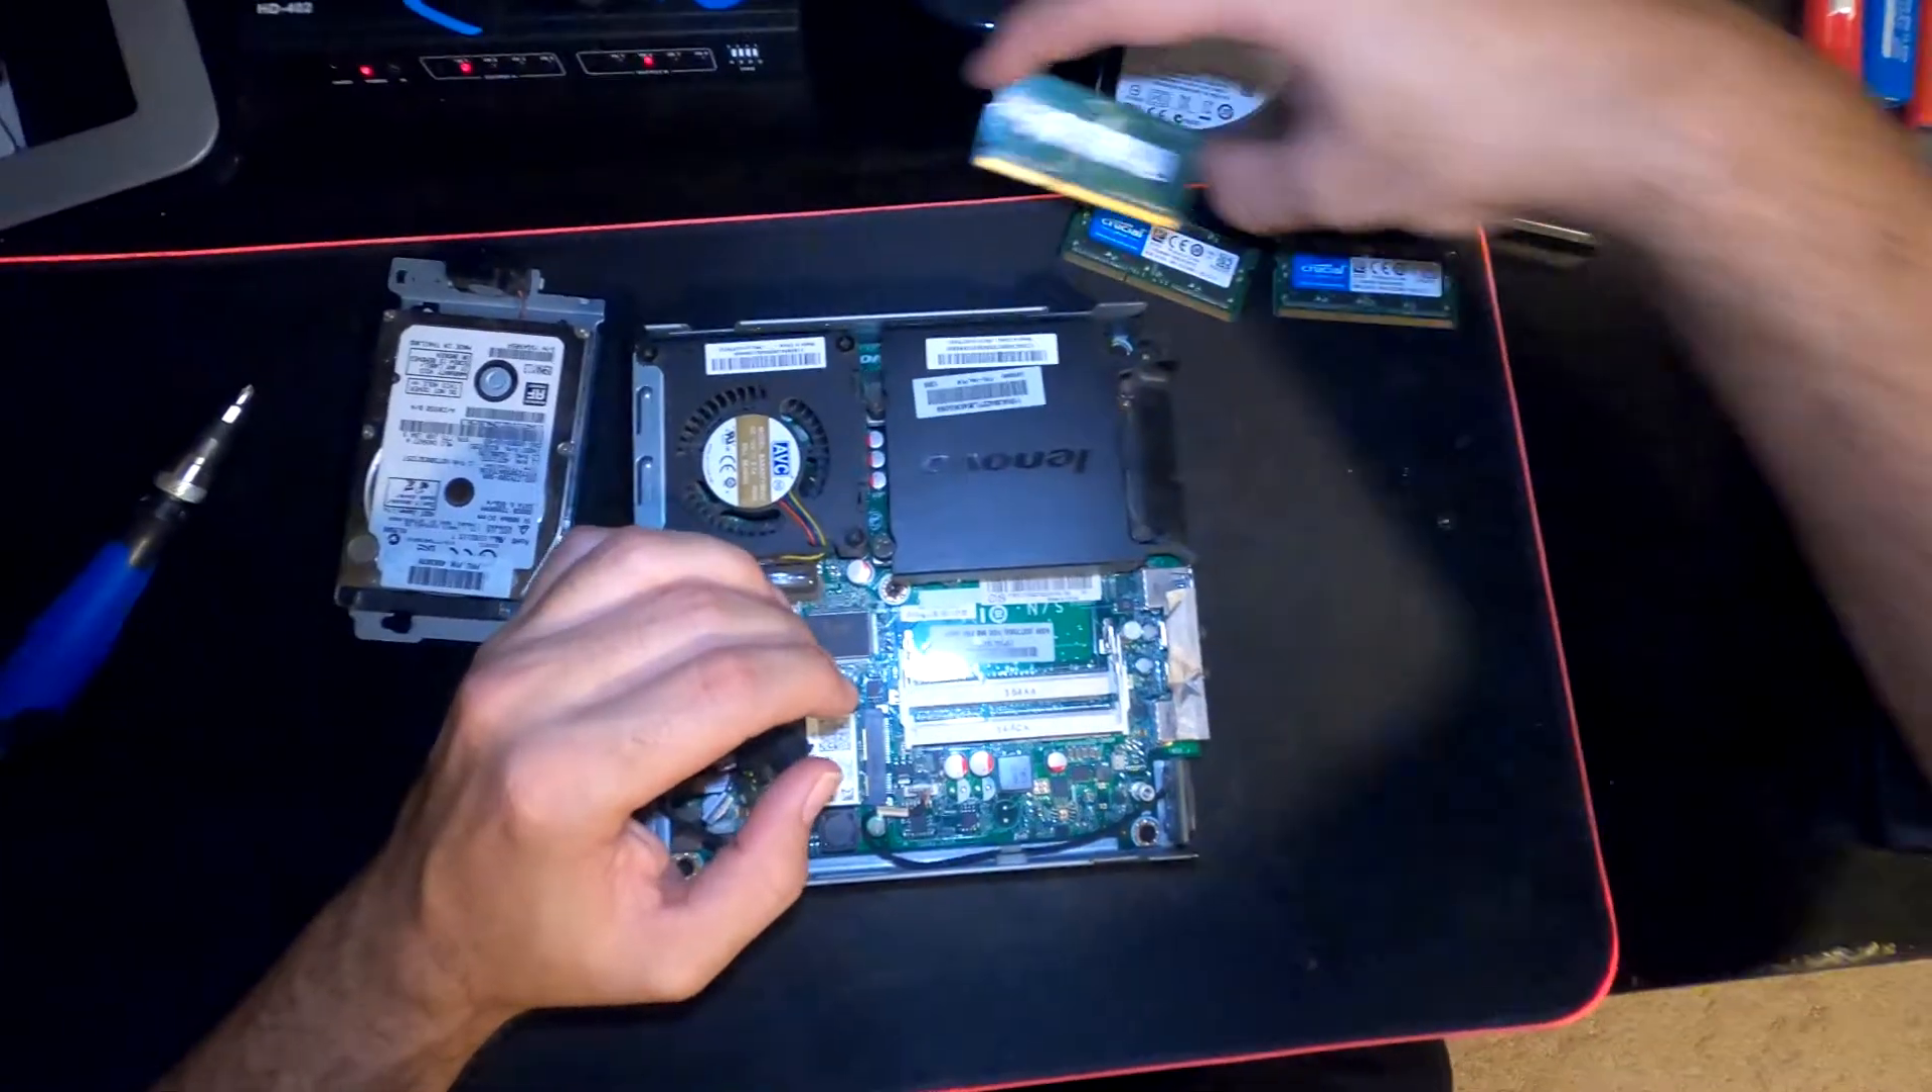So now you have the hard drive out.